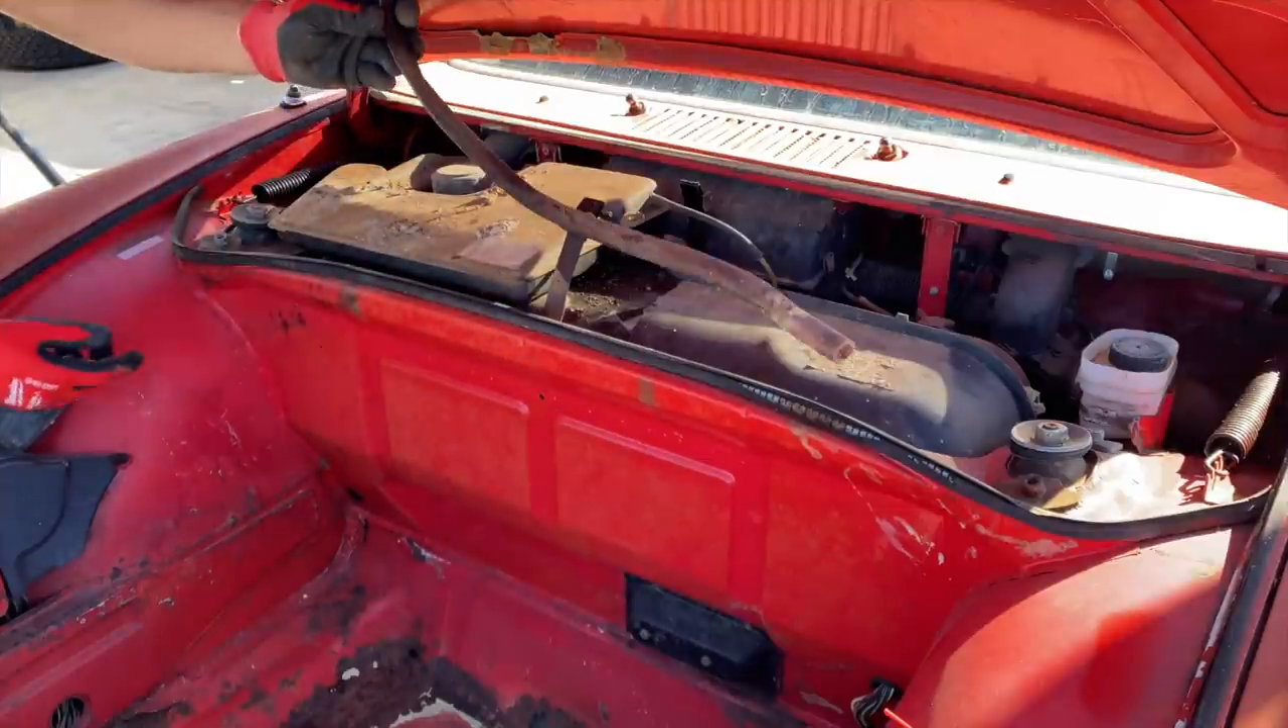So the overflow hose I just pulled off.